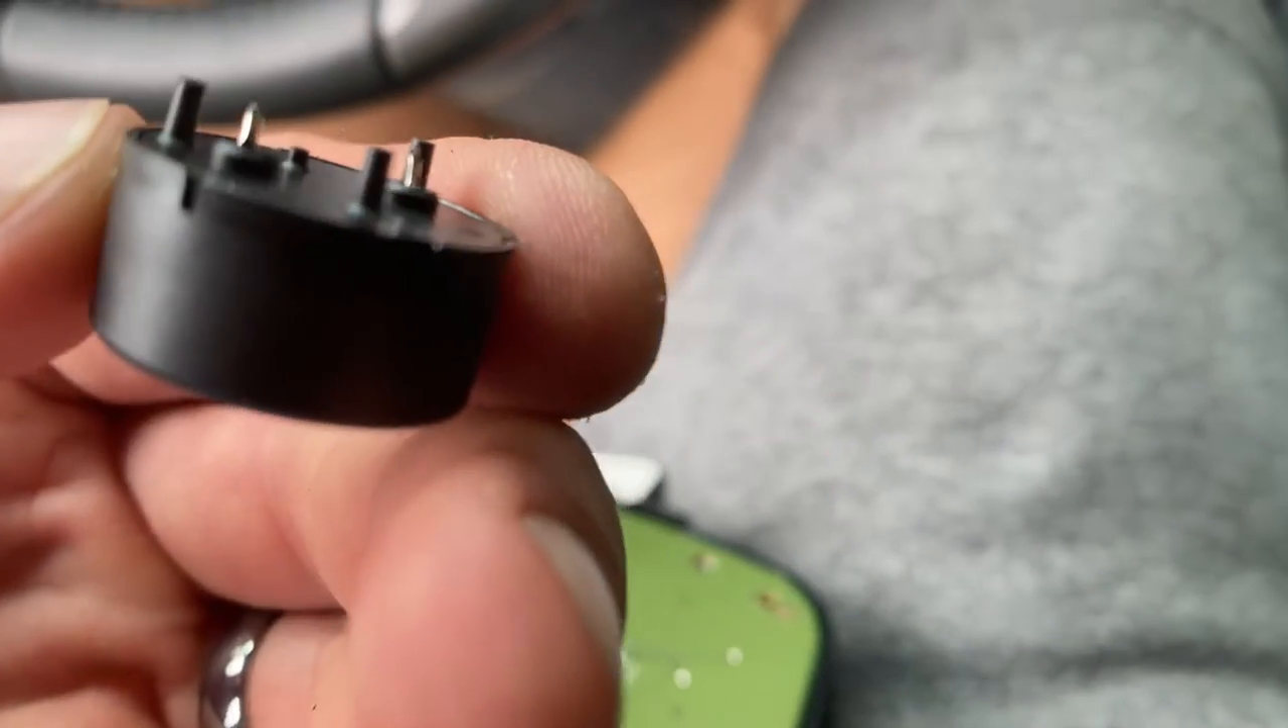Speaker's completely removed from the board. It took all the wire with it.